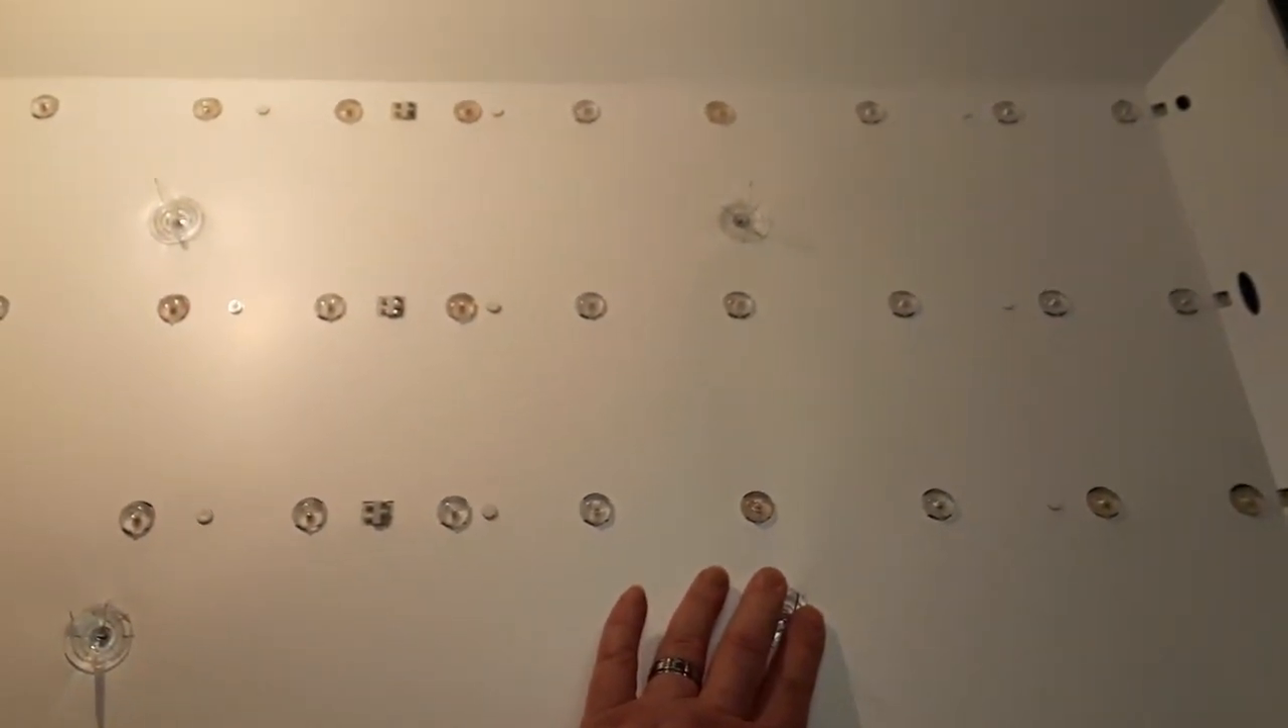The white reflective surface is back in place. And the supports for the diffusers are also back in place.